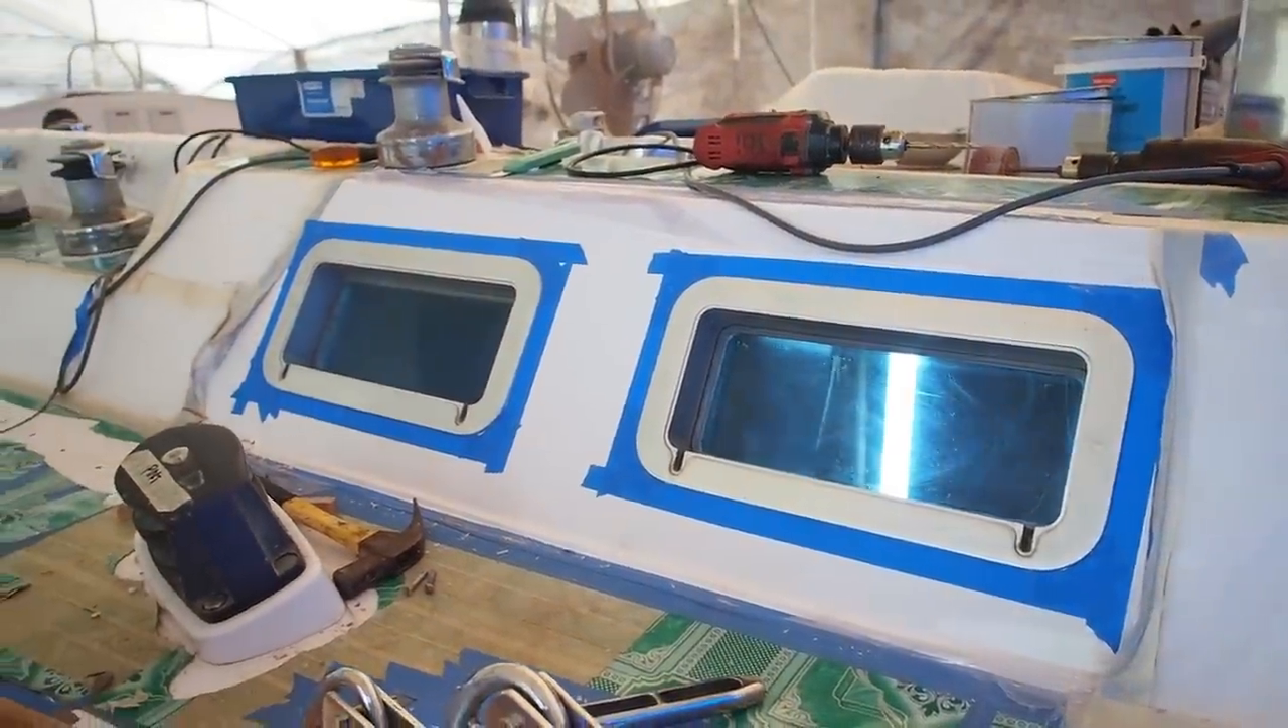And May meanwhile is putting blue tape around the fitted windows. Because of course we haven't sealed these yet we're just putting them in place.